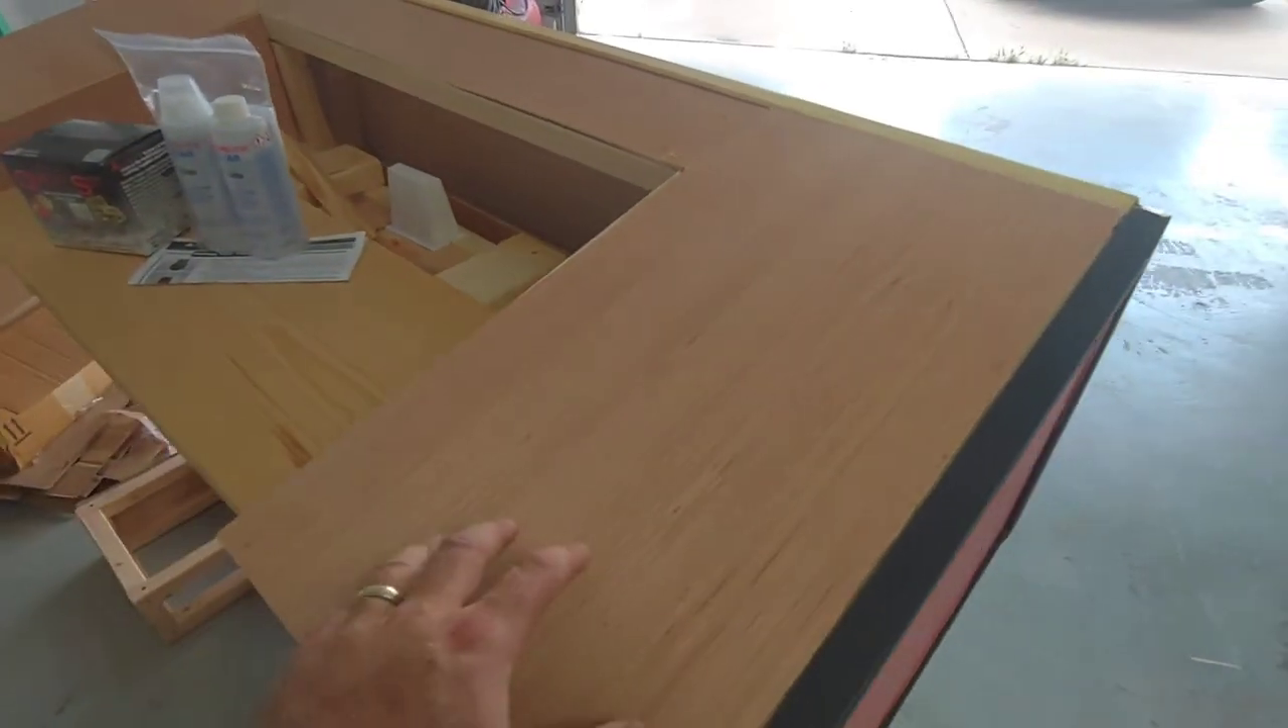I still haven't figured out how i'm going to do these yet but right now i've just got the flat panel in place.